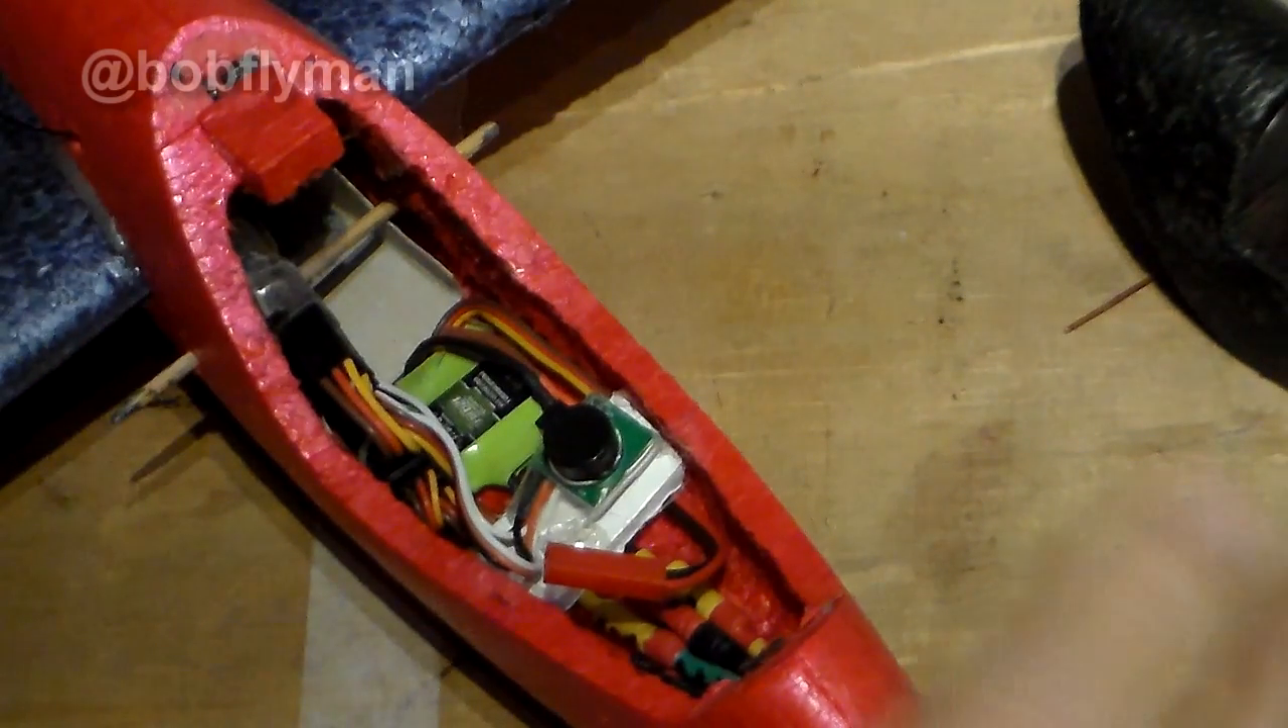So, as you can see, electrics are in.